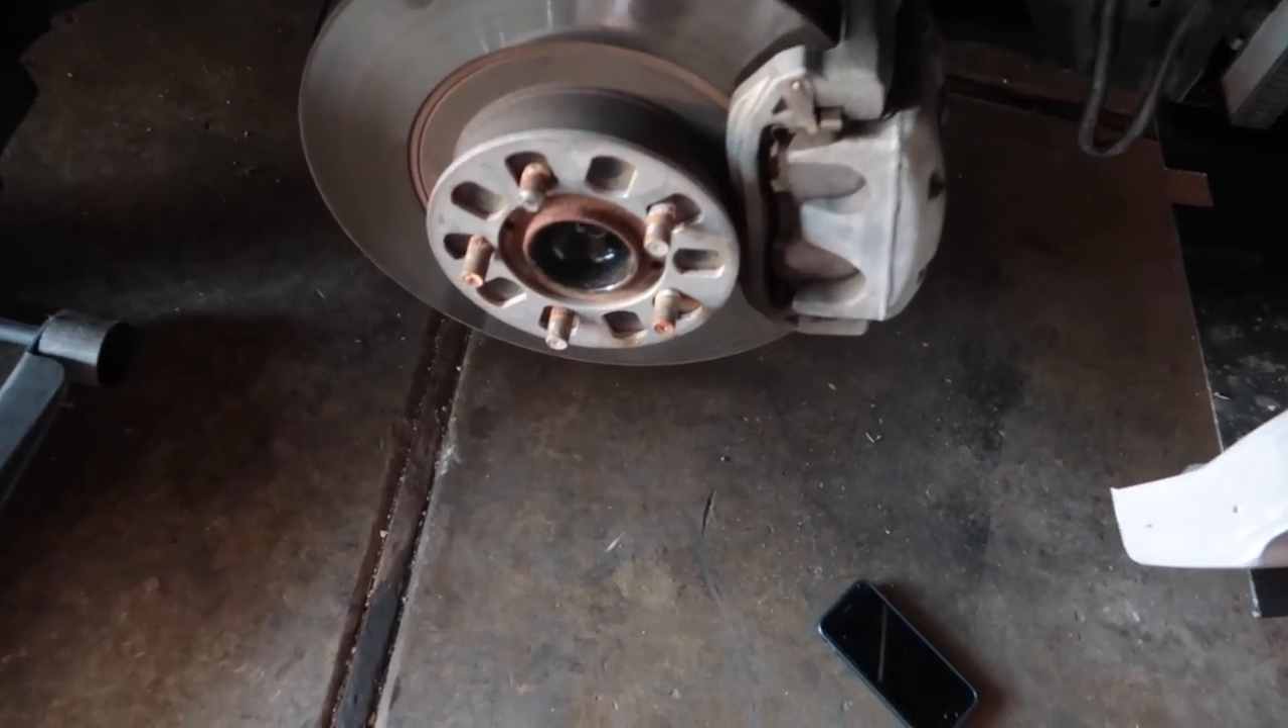The FRS is ready to be worked on. Got the wheels off.